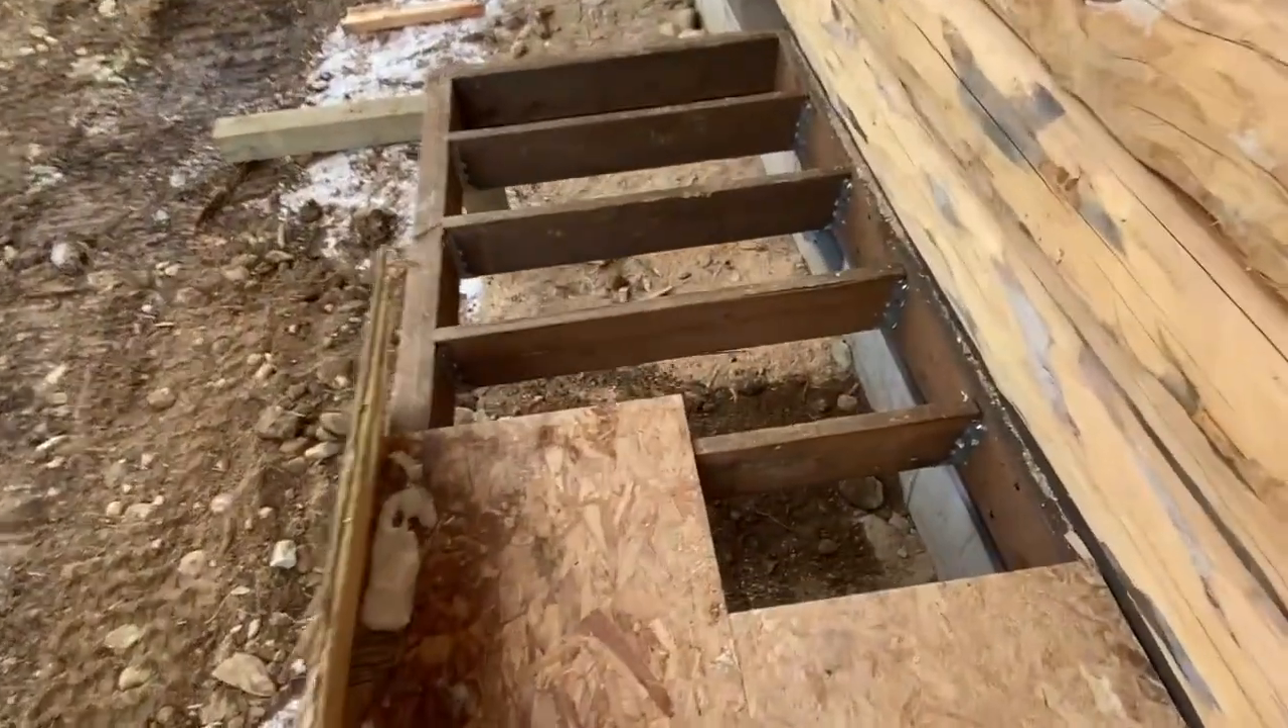This is the back entry door small porch. This does not yet have the planking installed yet.